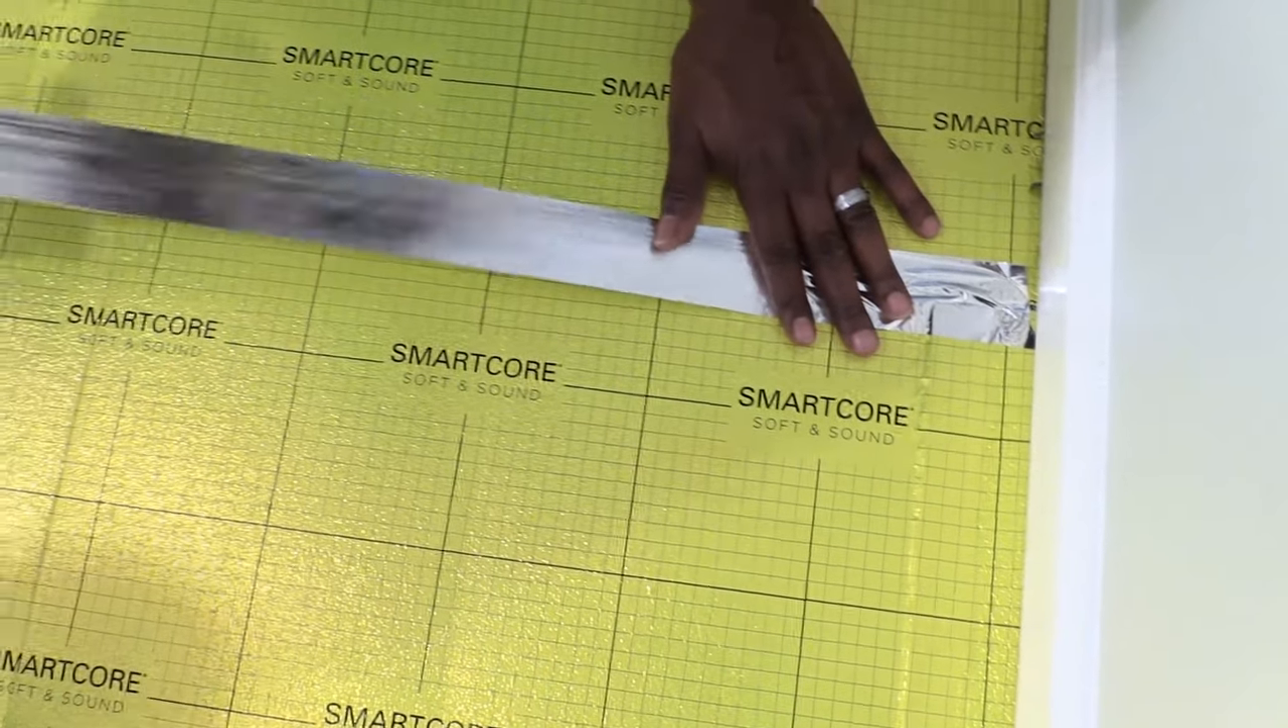We placed the underlayment tape on the seams of both pieces.